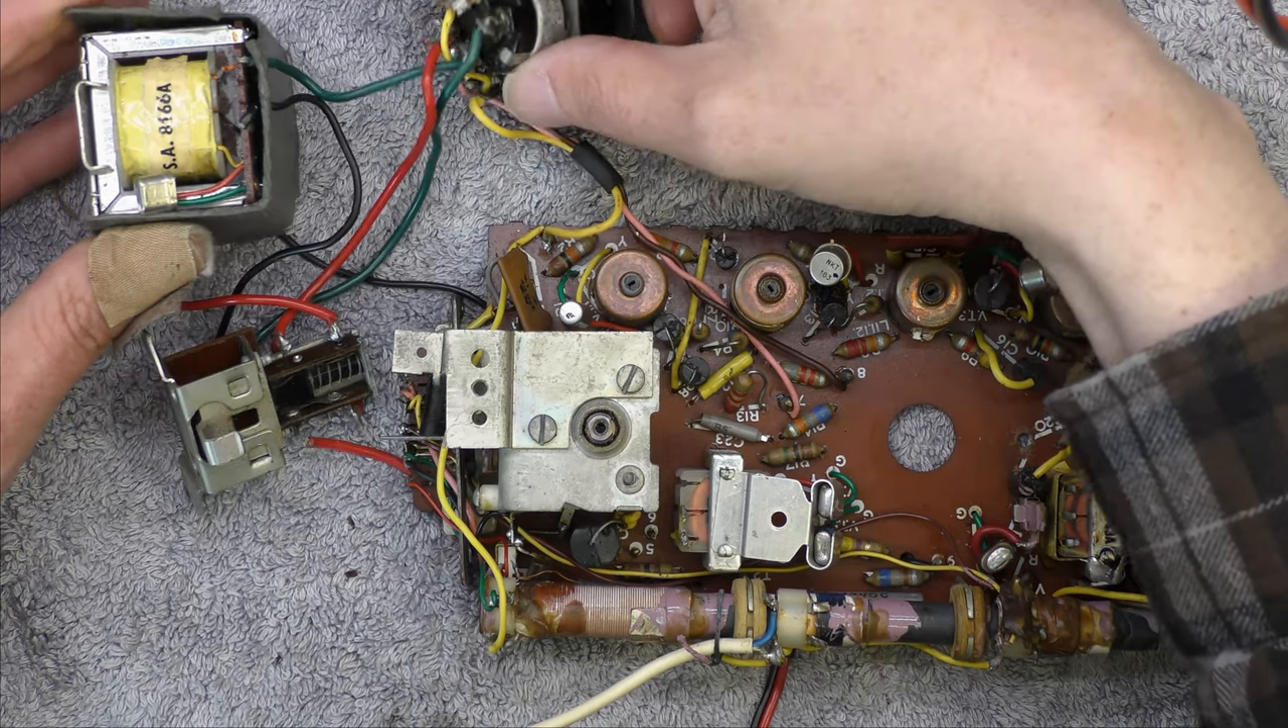Well here's the complete guts out on the table.